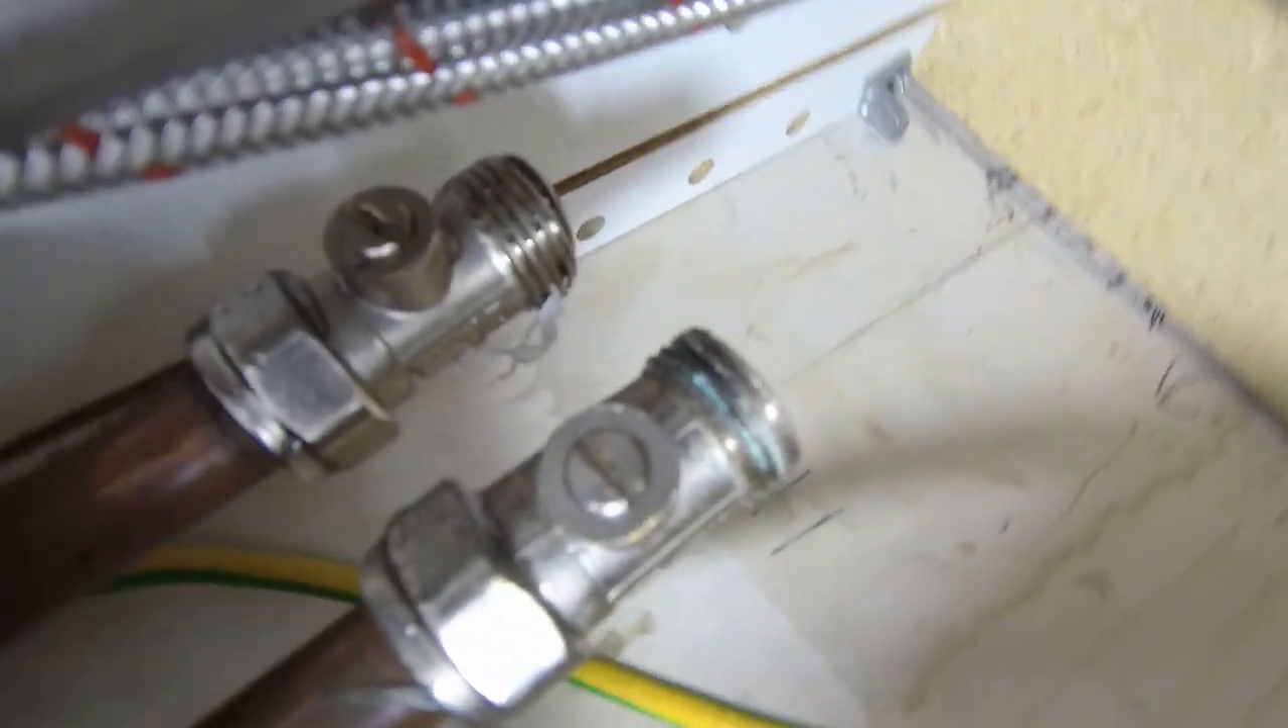So almost there just got to now connect up the pipes and that's the job done.